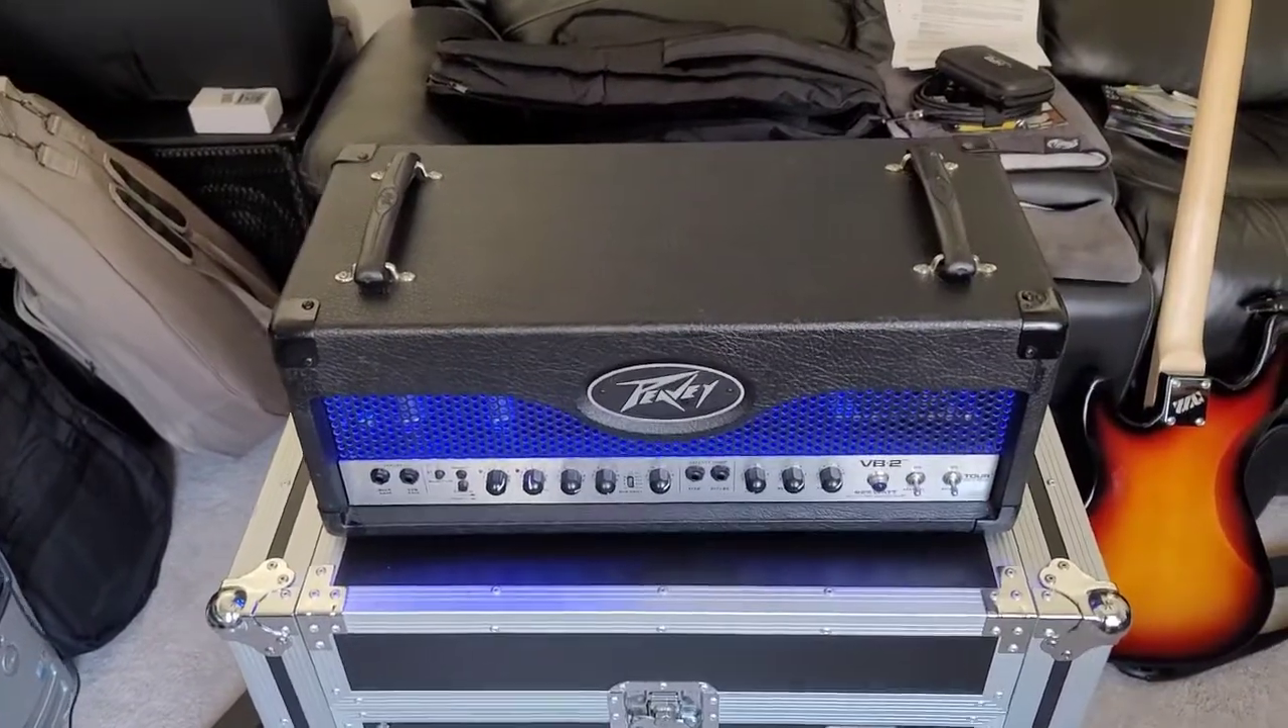Here is the amplifier all put back together, and I also installed some LEDs.